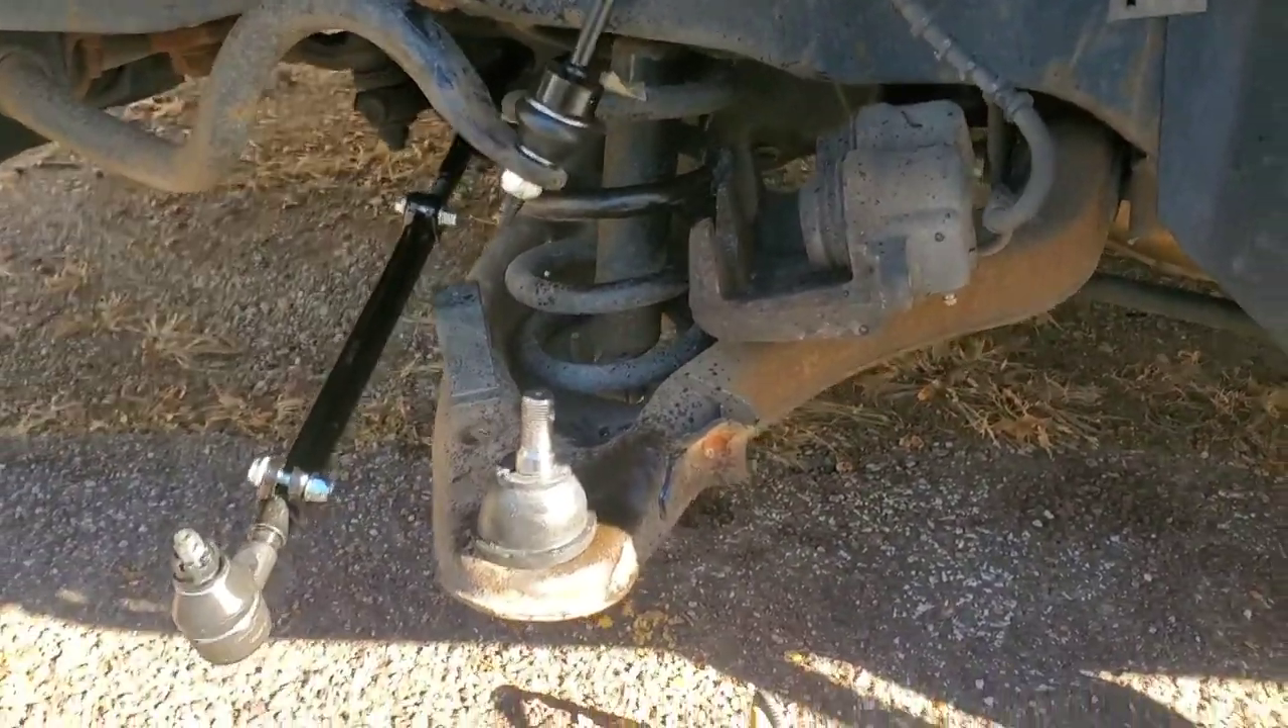Our ball joint is pressed in.